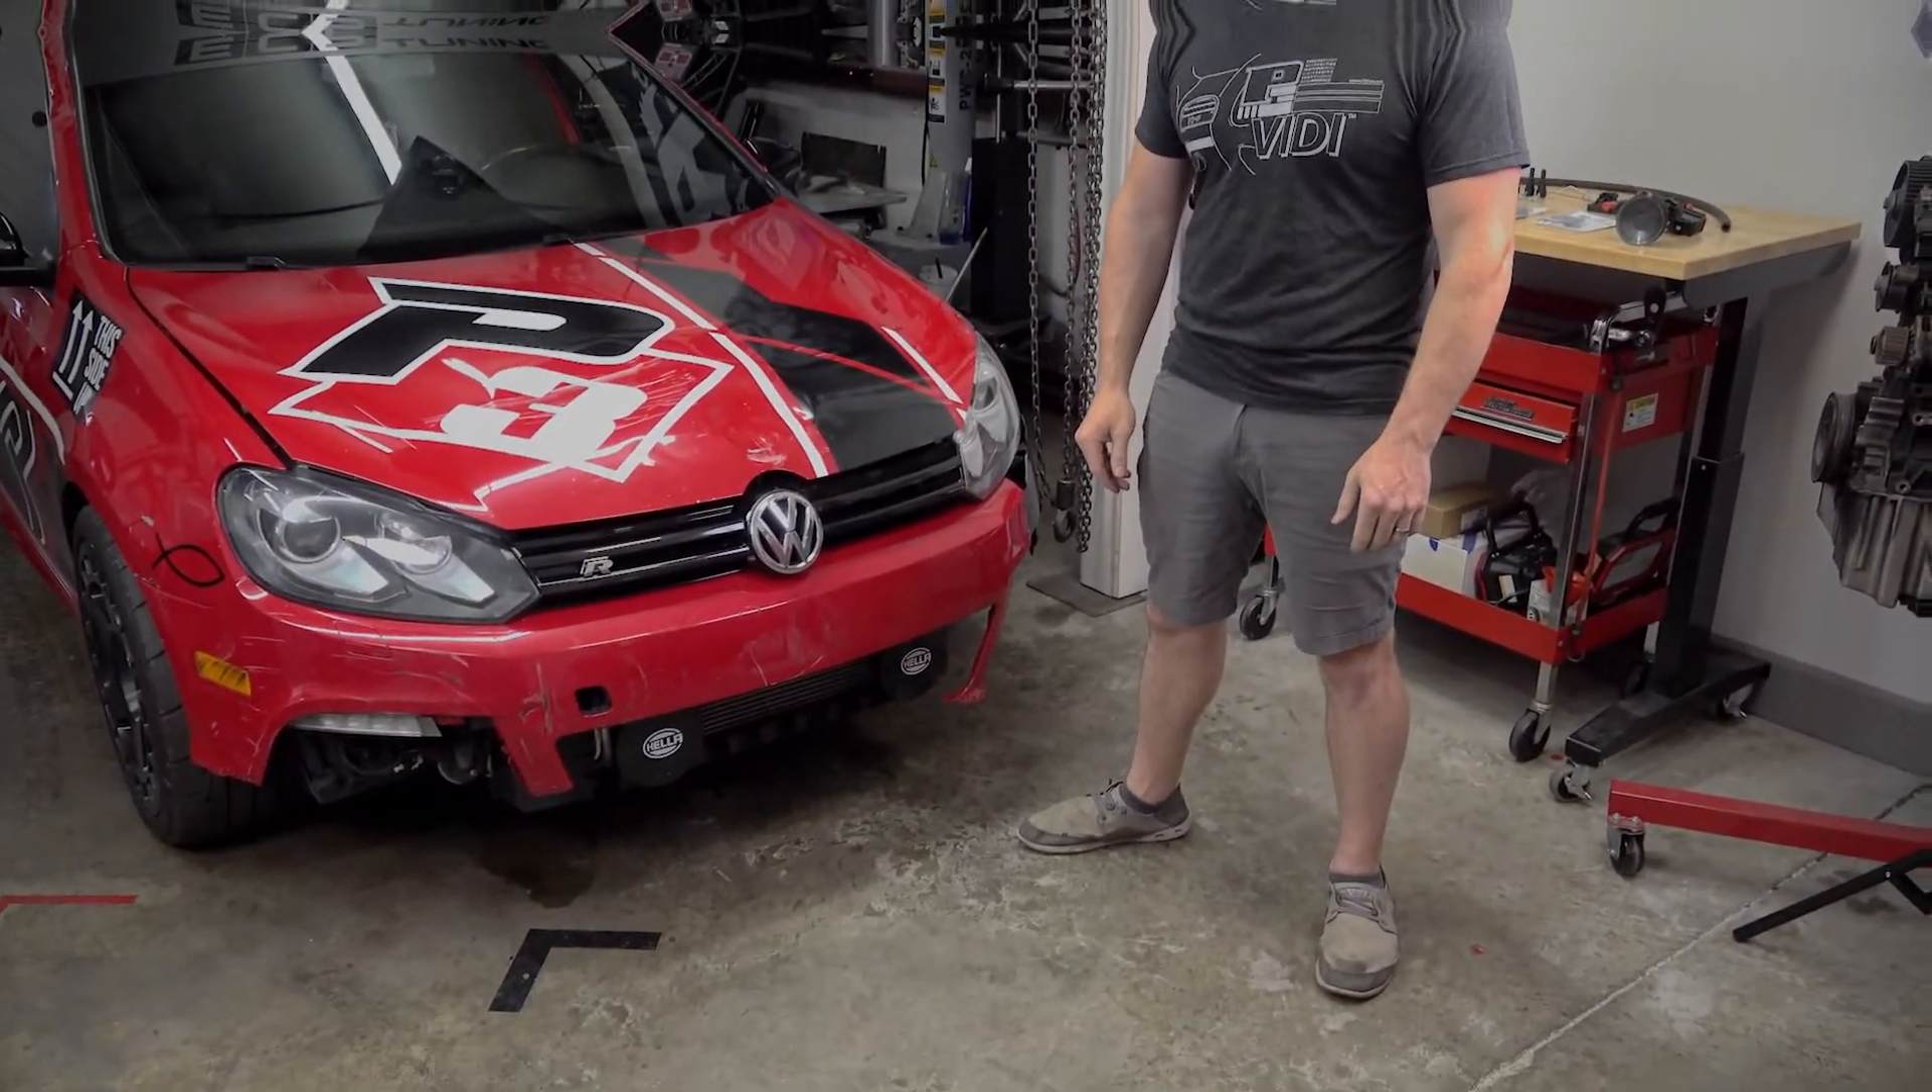We'll get started here with our cheap R Golf R. It's missing the bottom half of the bumper.